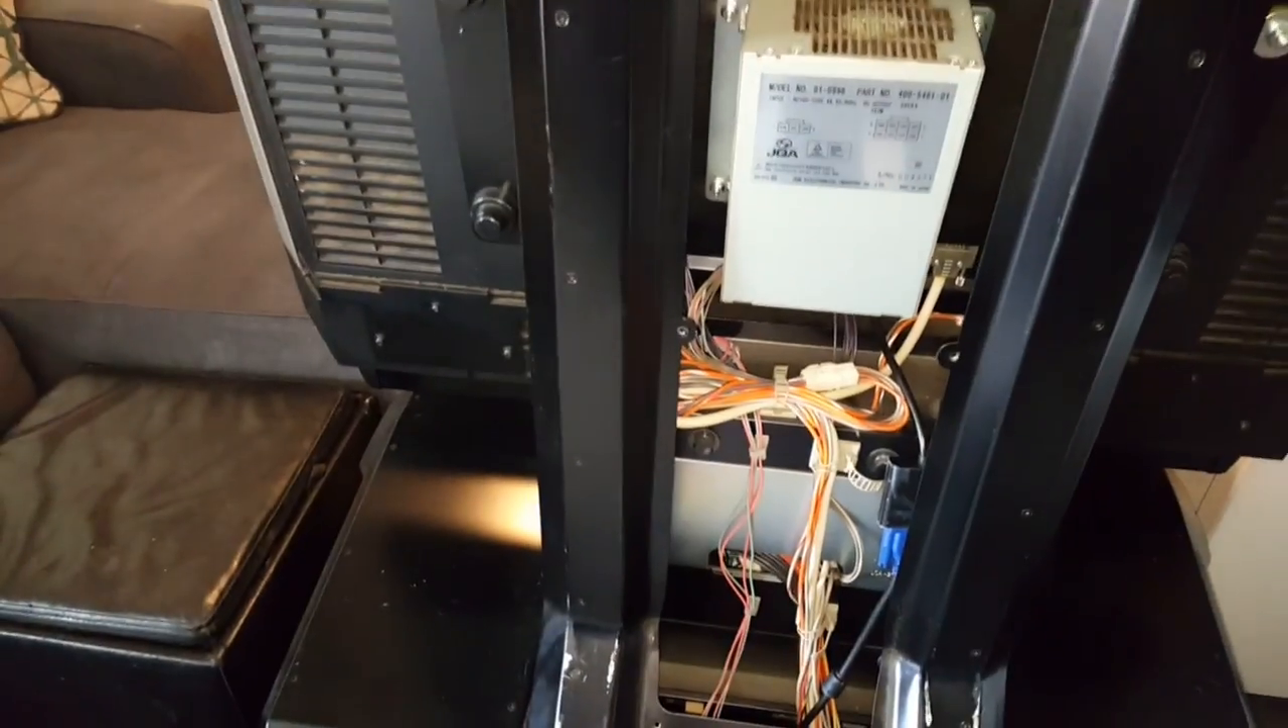We got the back panel off and as you can see it exposes some of the insides.